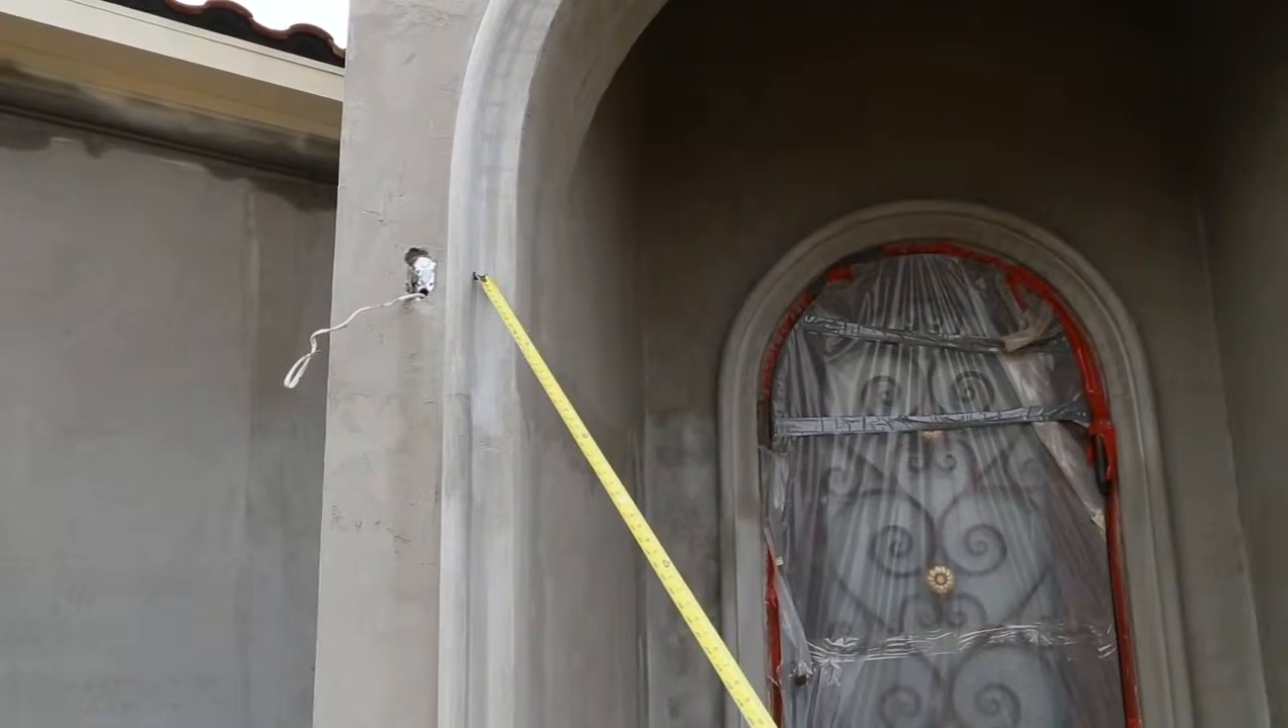As you can see here, the electrical box is installed way too close to stucco banding.